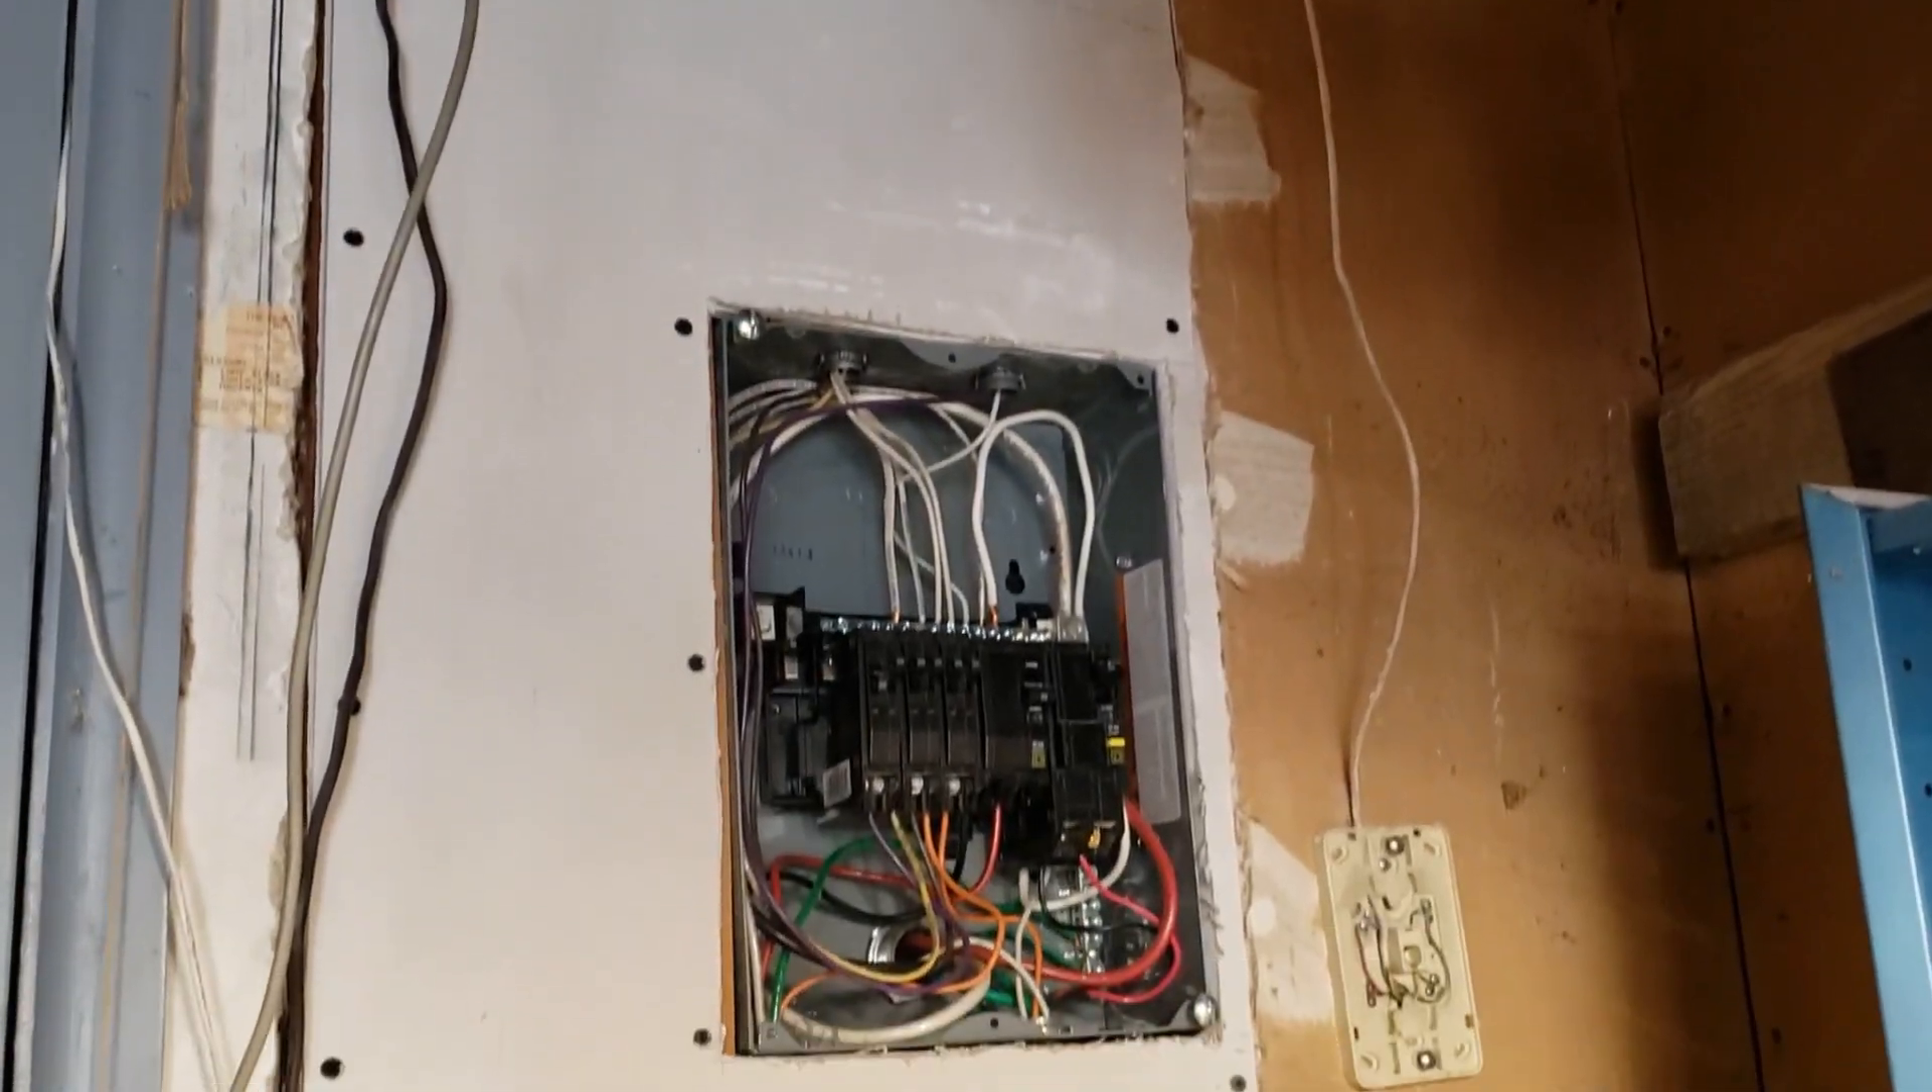All right, so now we've got the drywall up. We still have to patch the seams, but it's starting to look a little better.